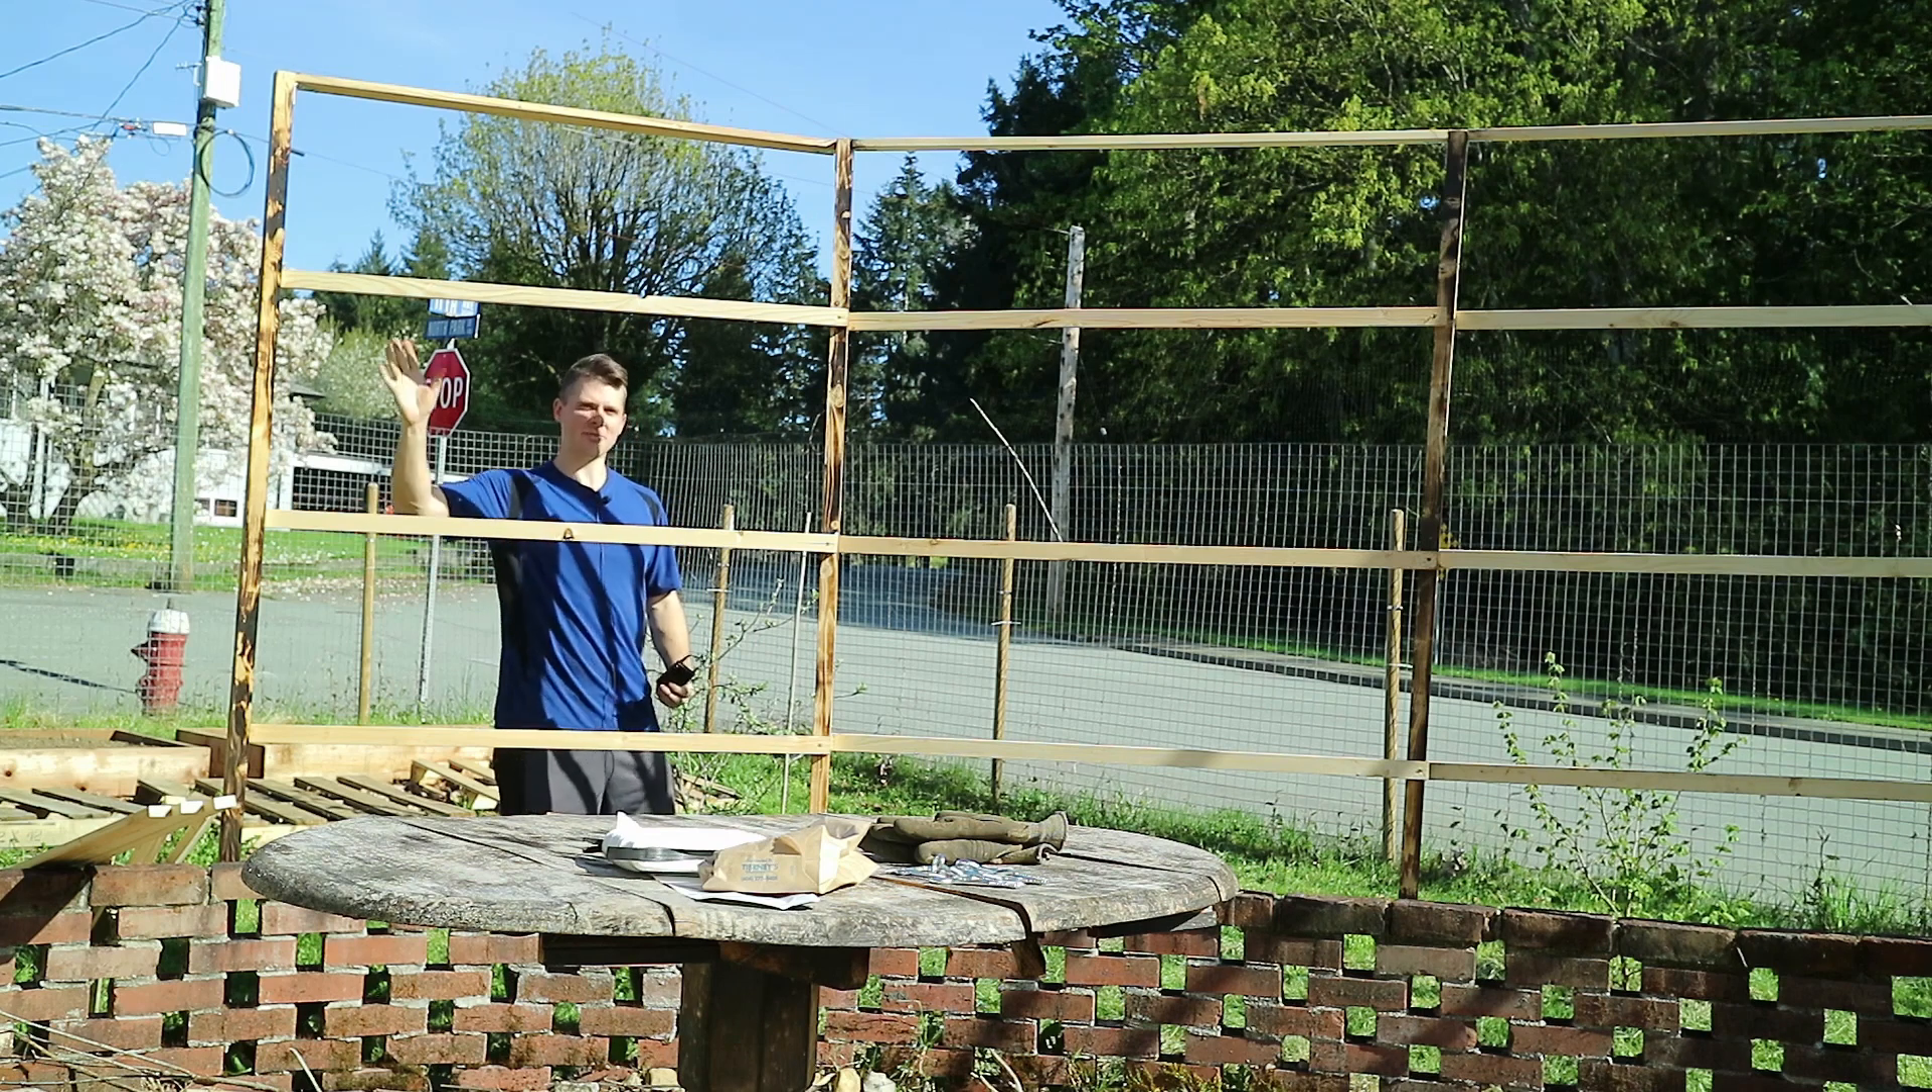I've got this basic frame all up now.